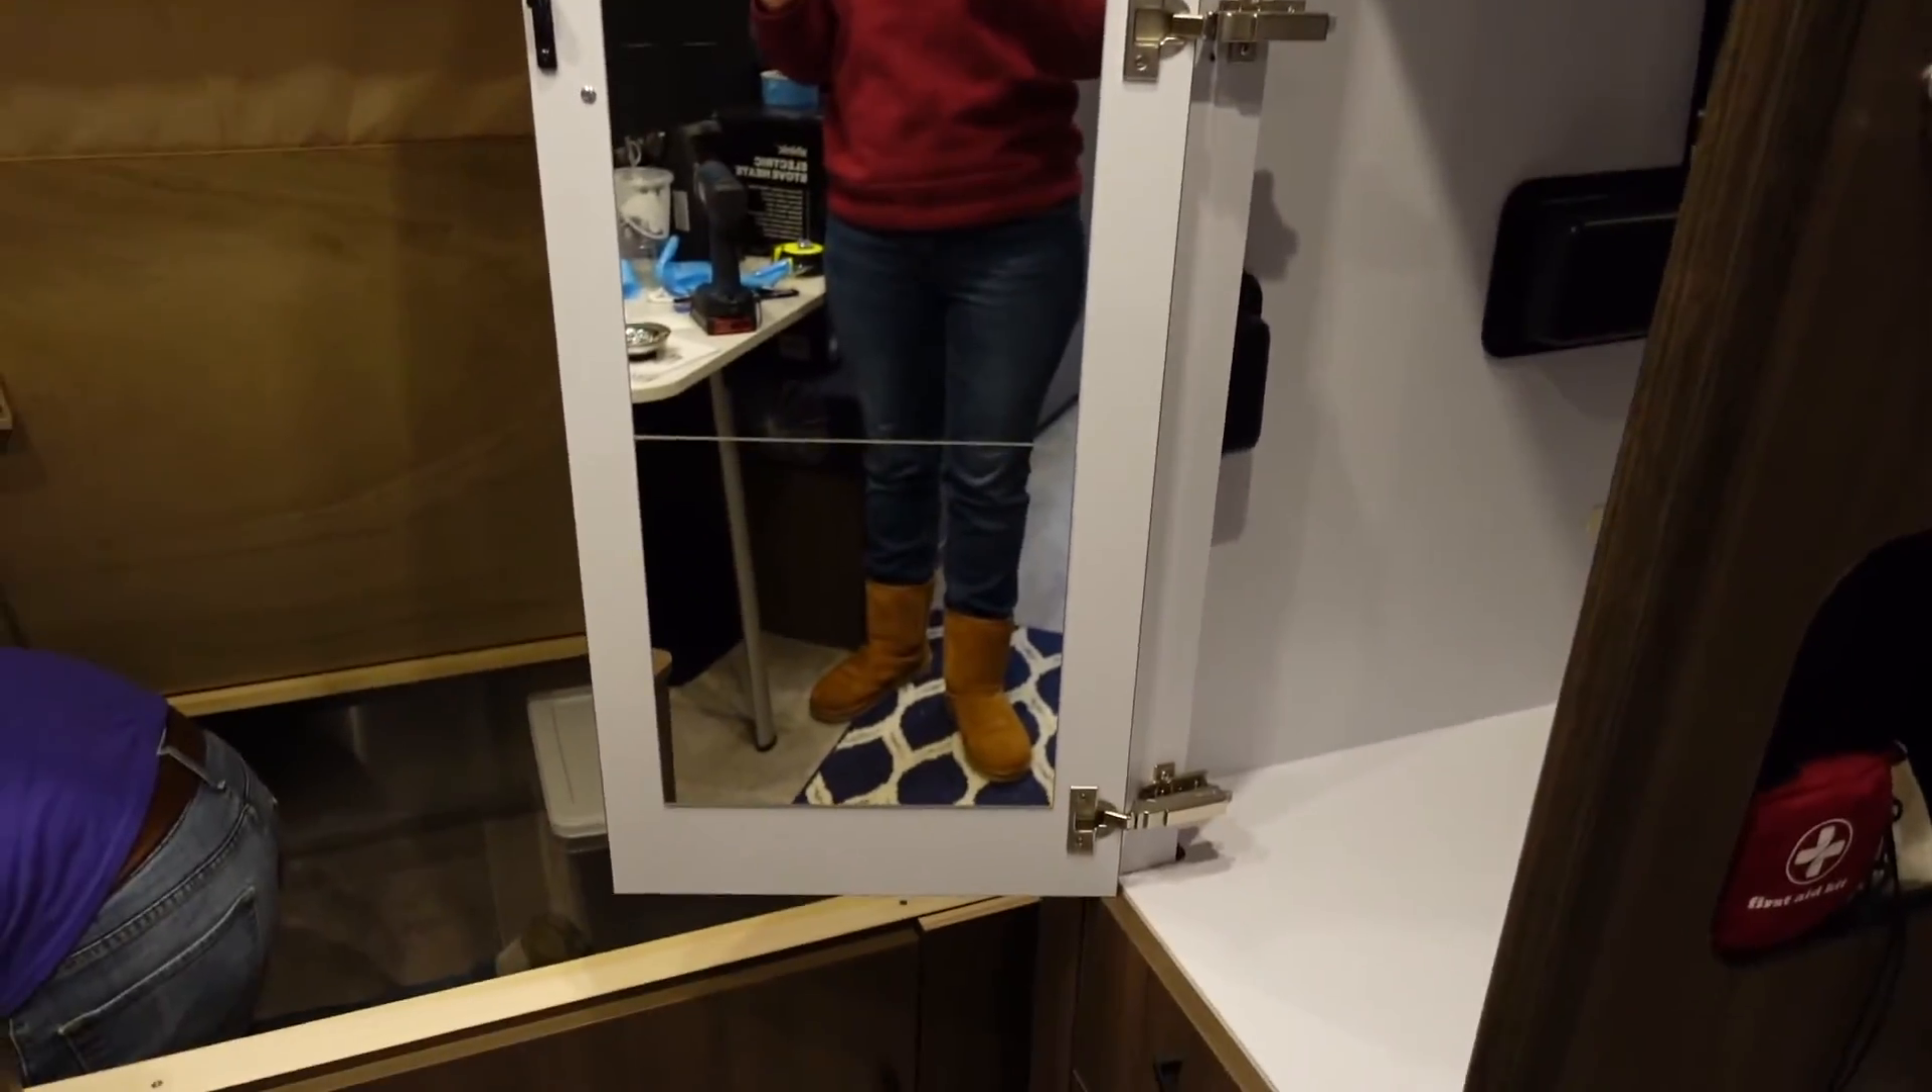Here's what it looks like with the mirror installed.